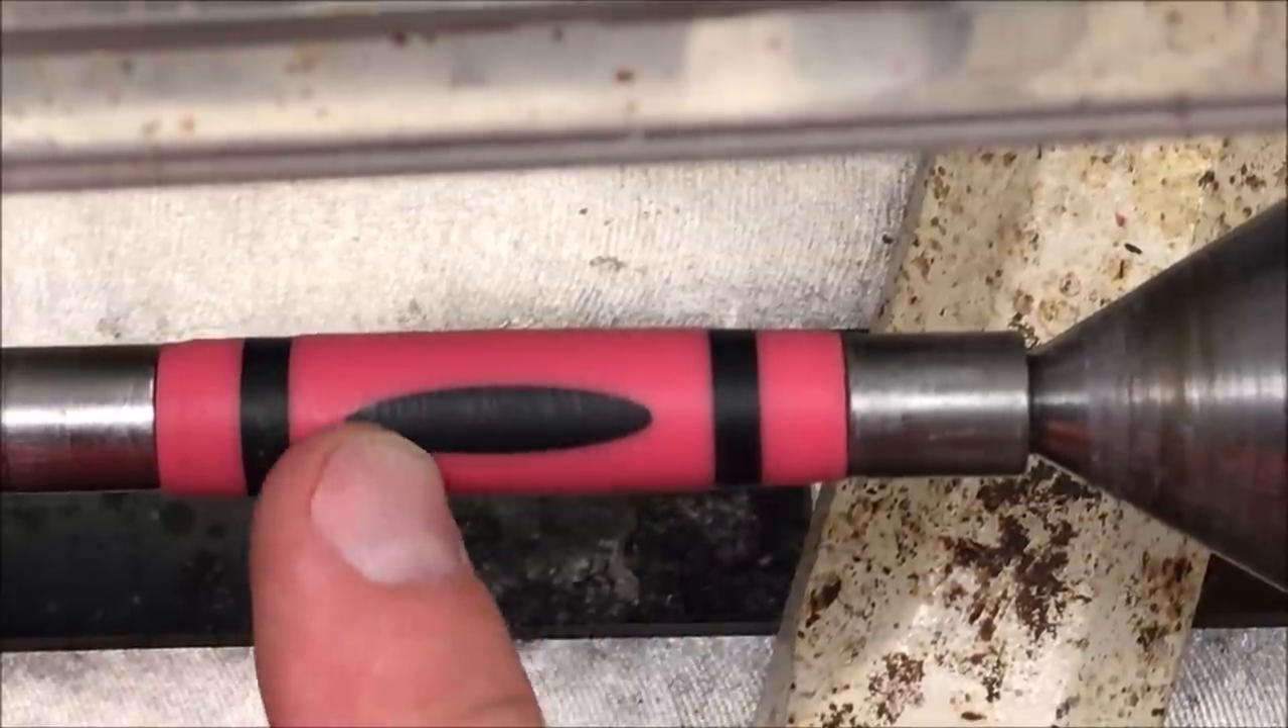Blank is back on the lathe.